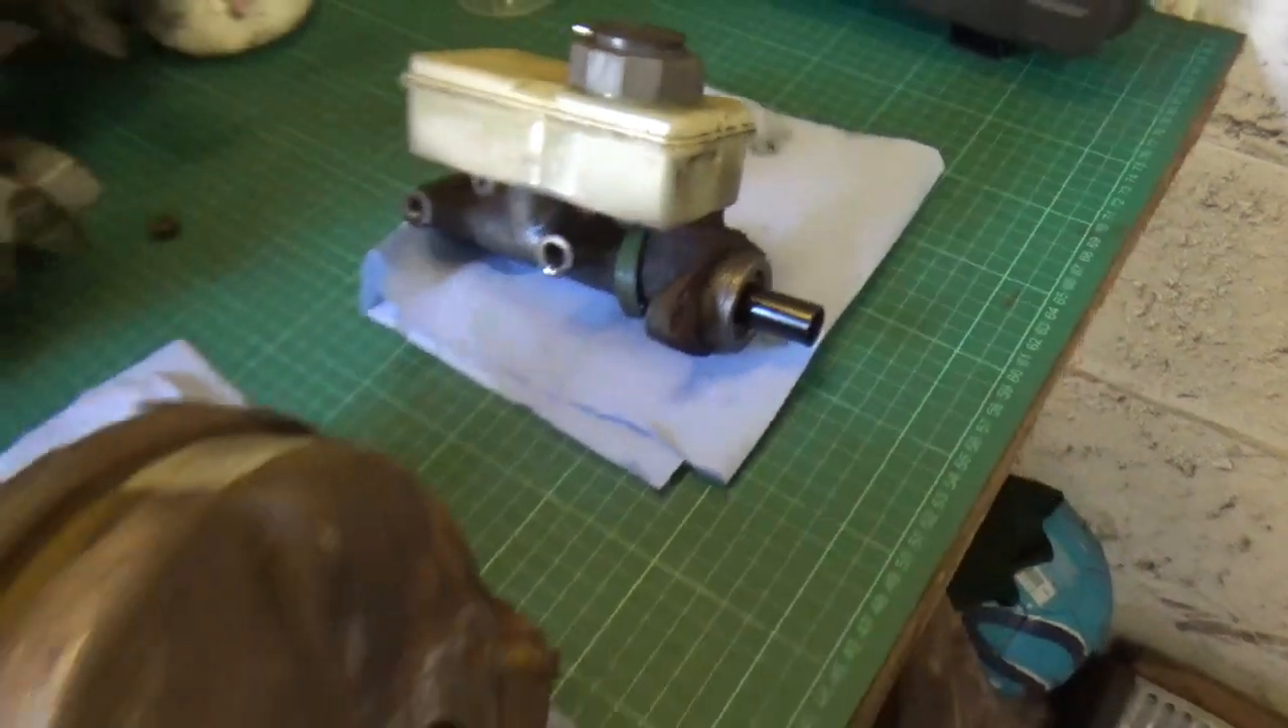Anyway, as you can see there, I got the master cylinder off, no problem at all.